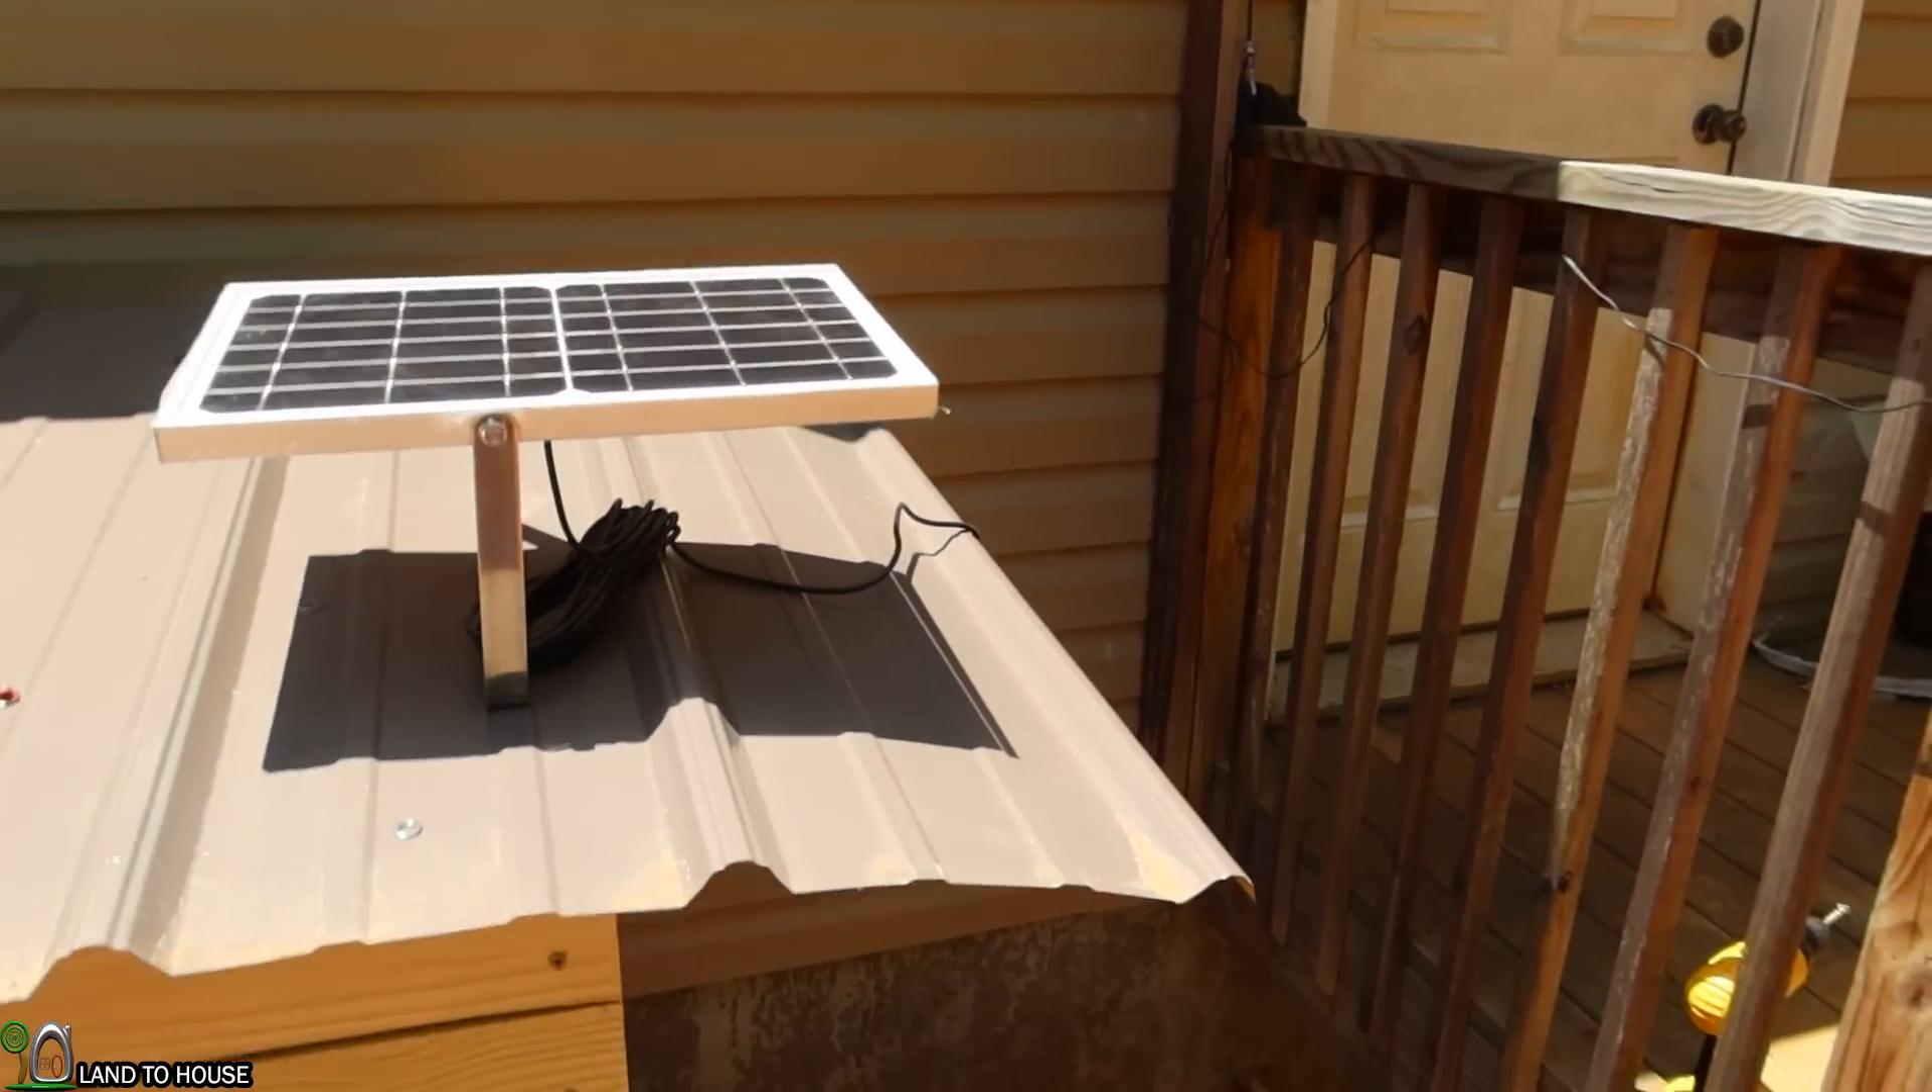All right, I'm going to screw that straight up and down in the sun there. Okay, the panel is now mounted up here on top of the power shed as you can see.